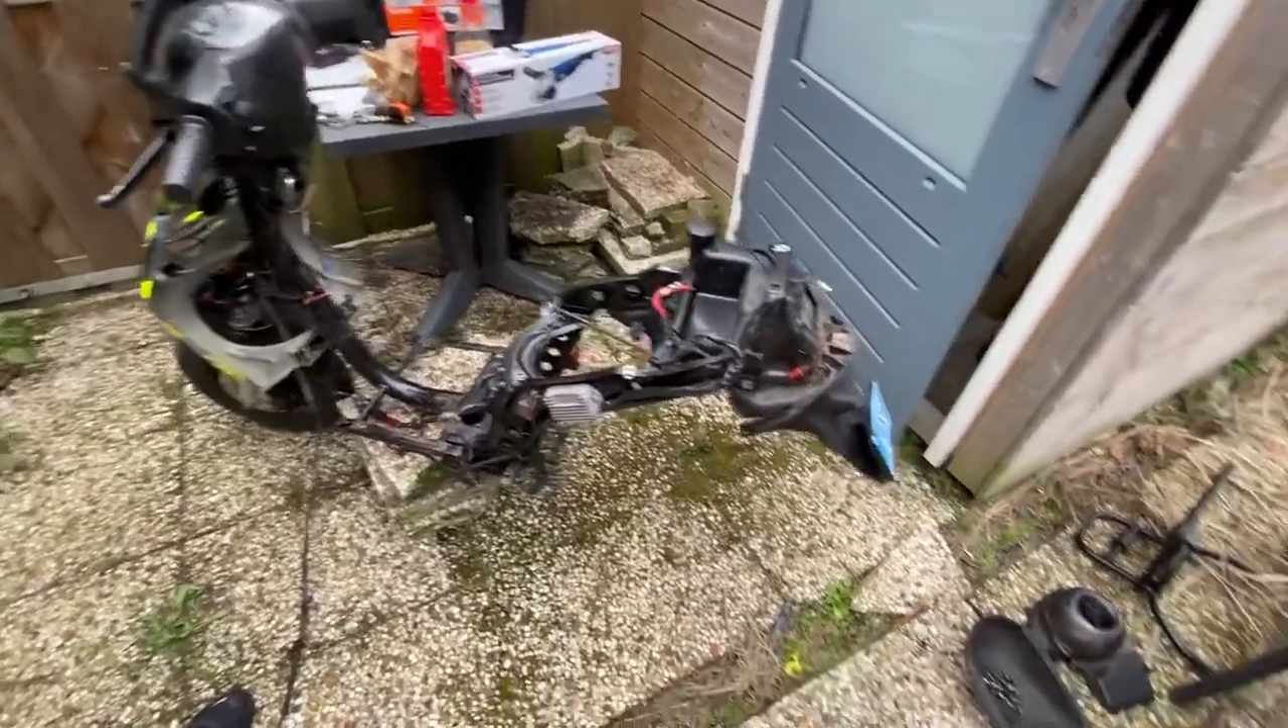Yeah, we just got the engine off there now. See, you got a frame stripped down.